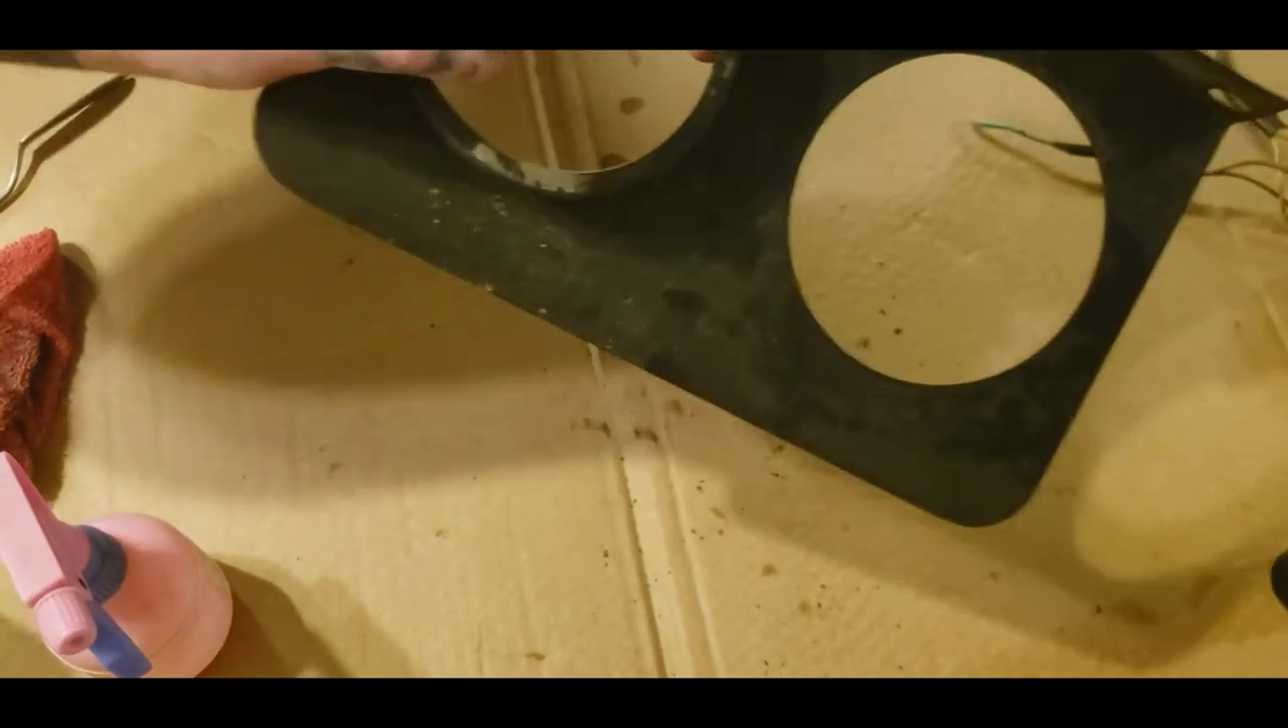Now that we got both of the lights out we can clean this up better.